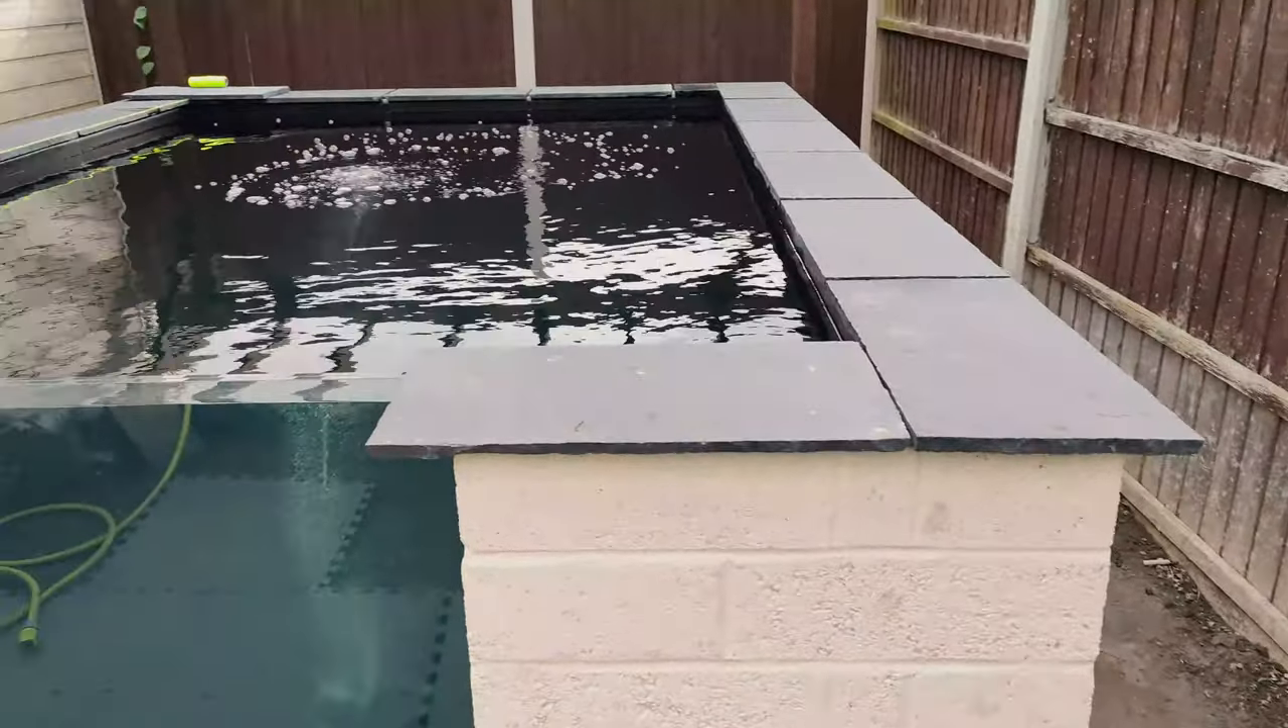Beautiful. So here we are now. All stones in position.